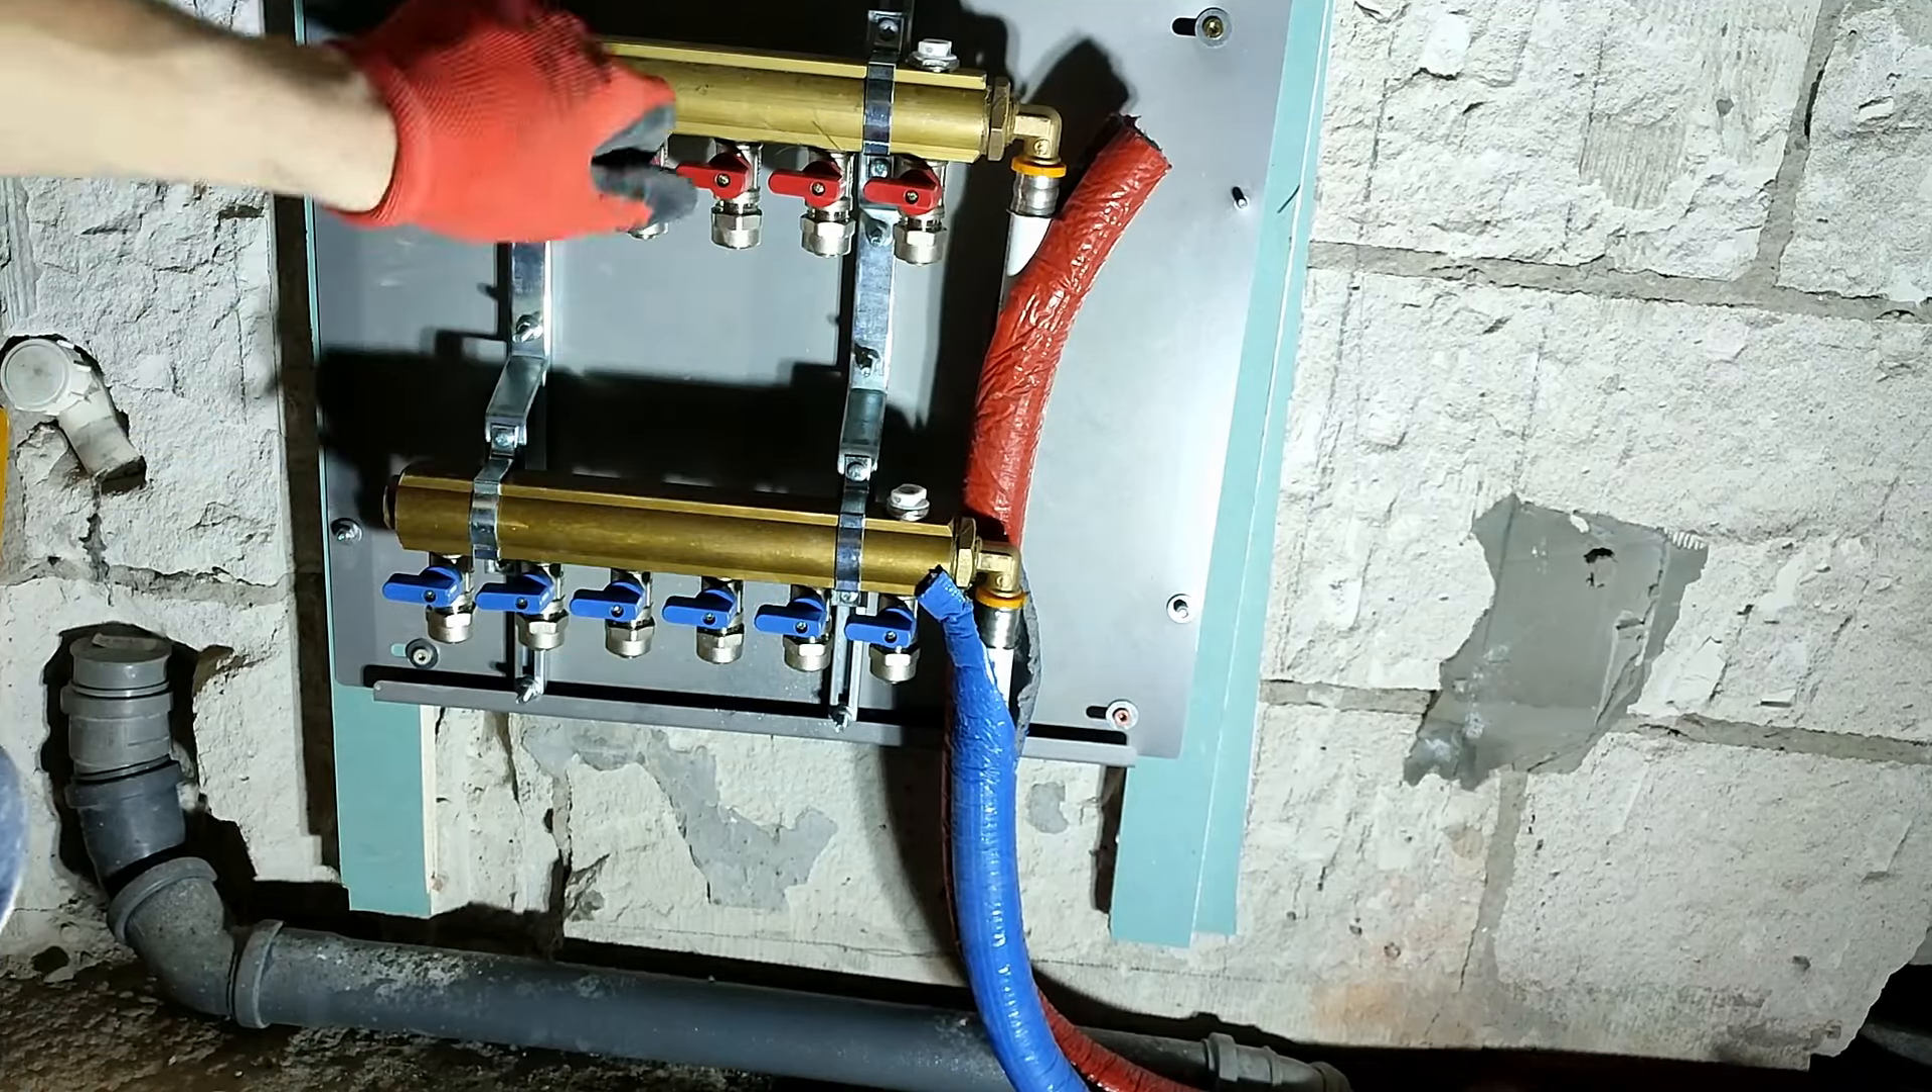Ja rozdzielacz mam już skręcony, no i zasilanie również mam już podłączone.